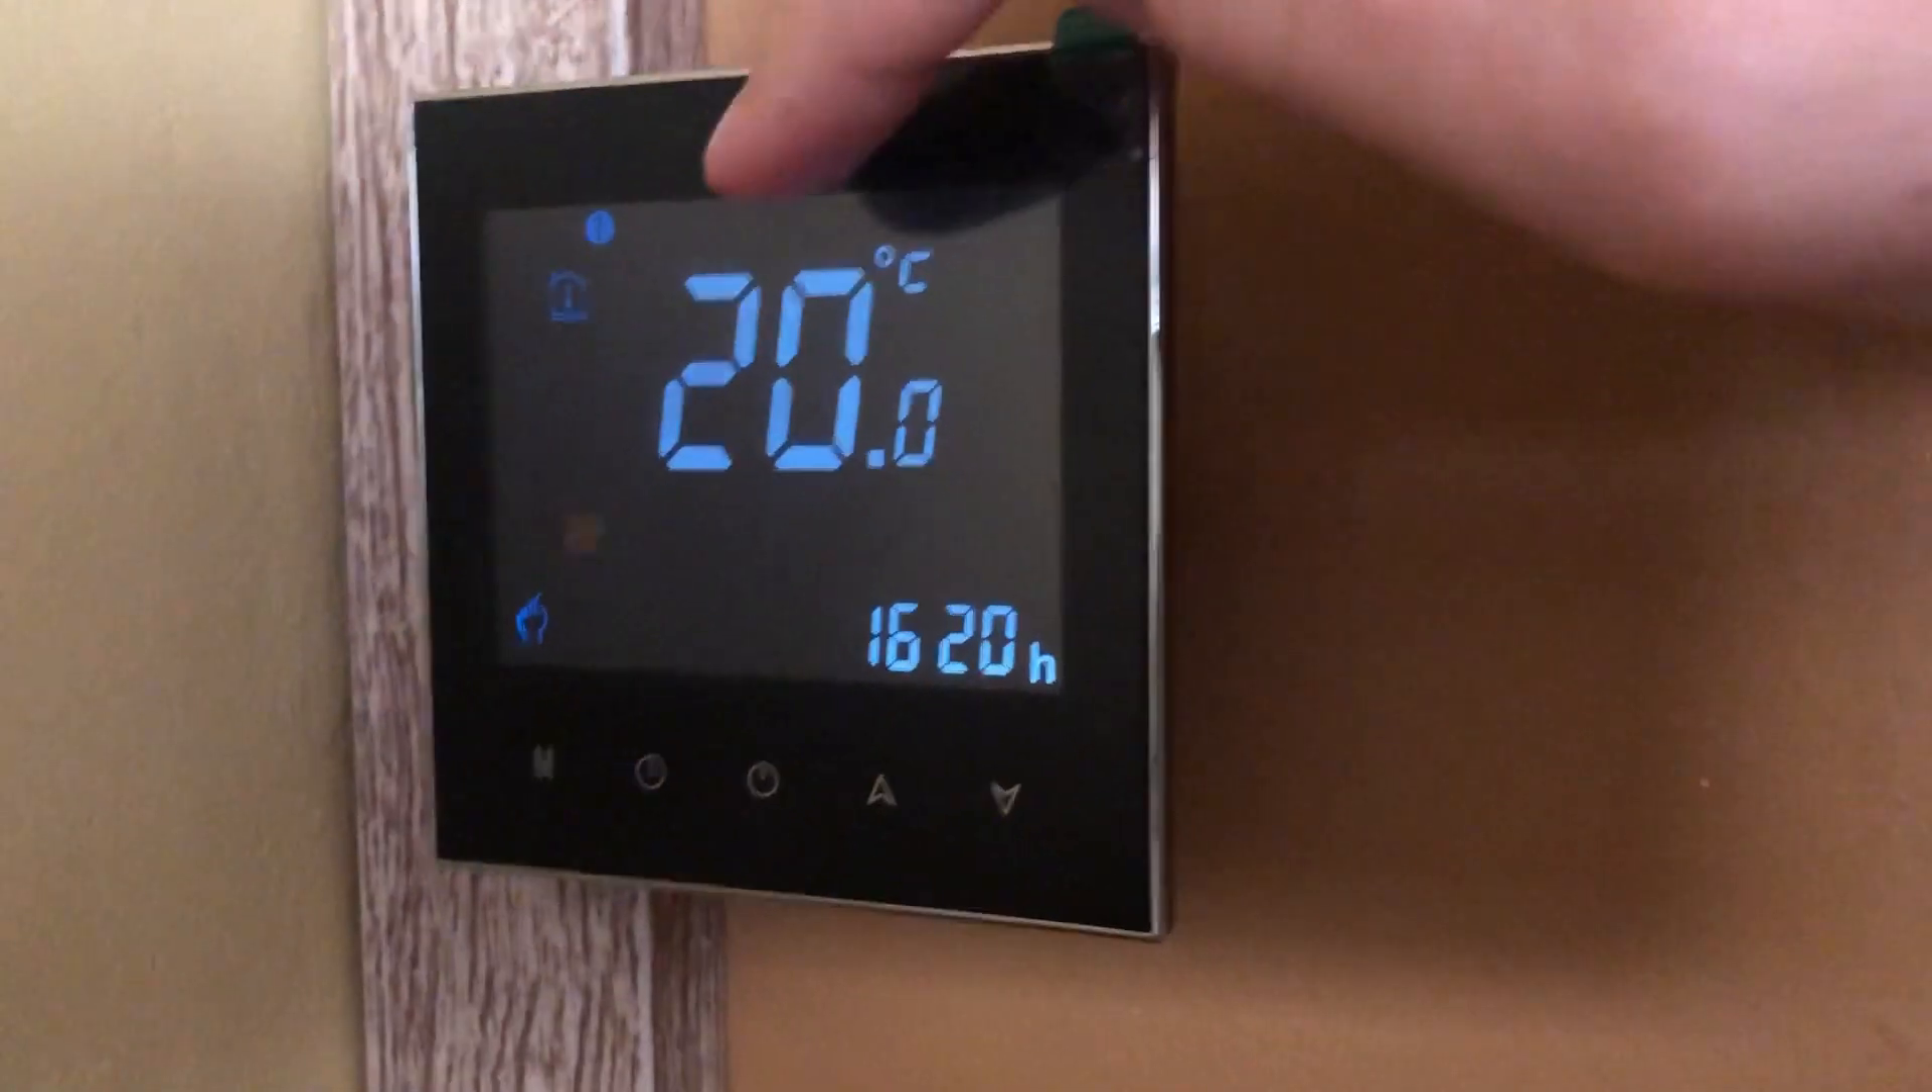And this is how the thermostat looks like after being installed.